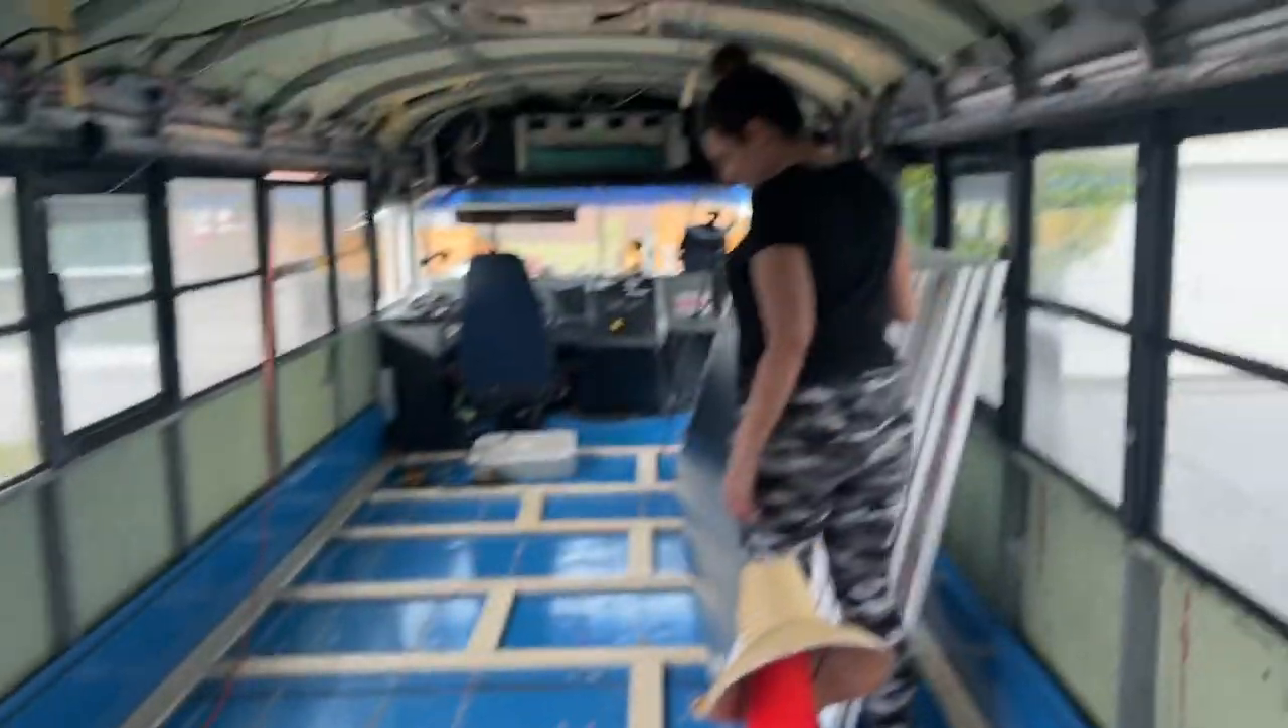The frame is done! Mom! Mom, the frame is done! Frame is done!